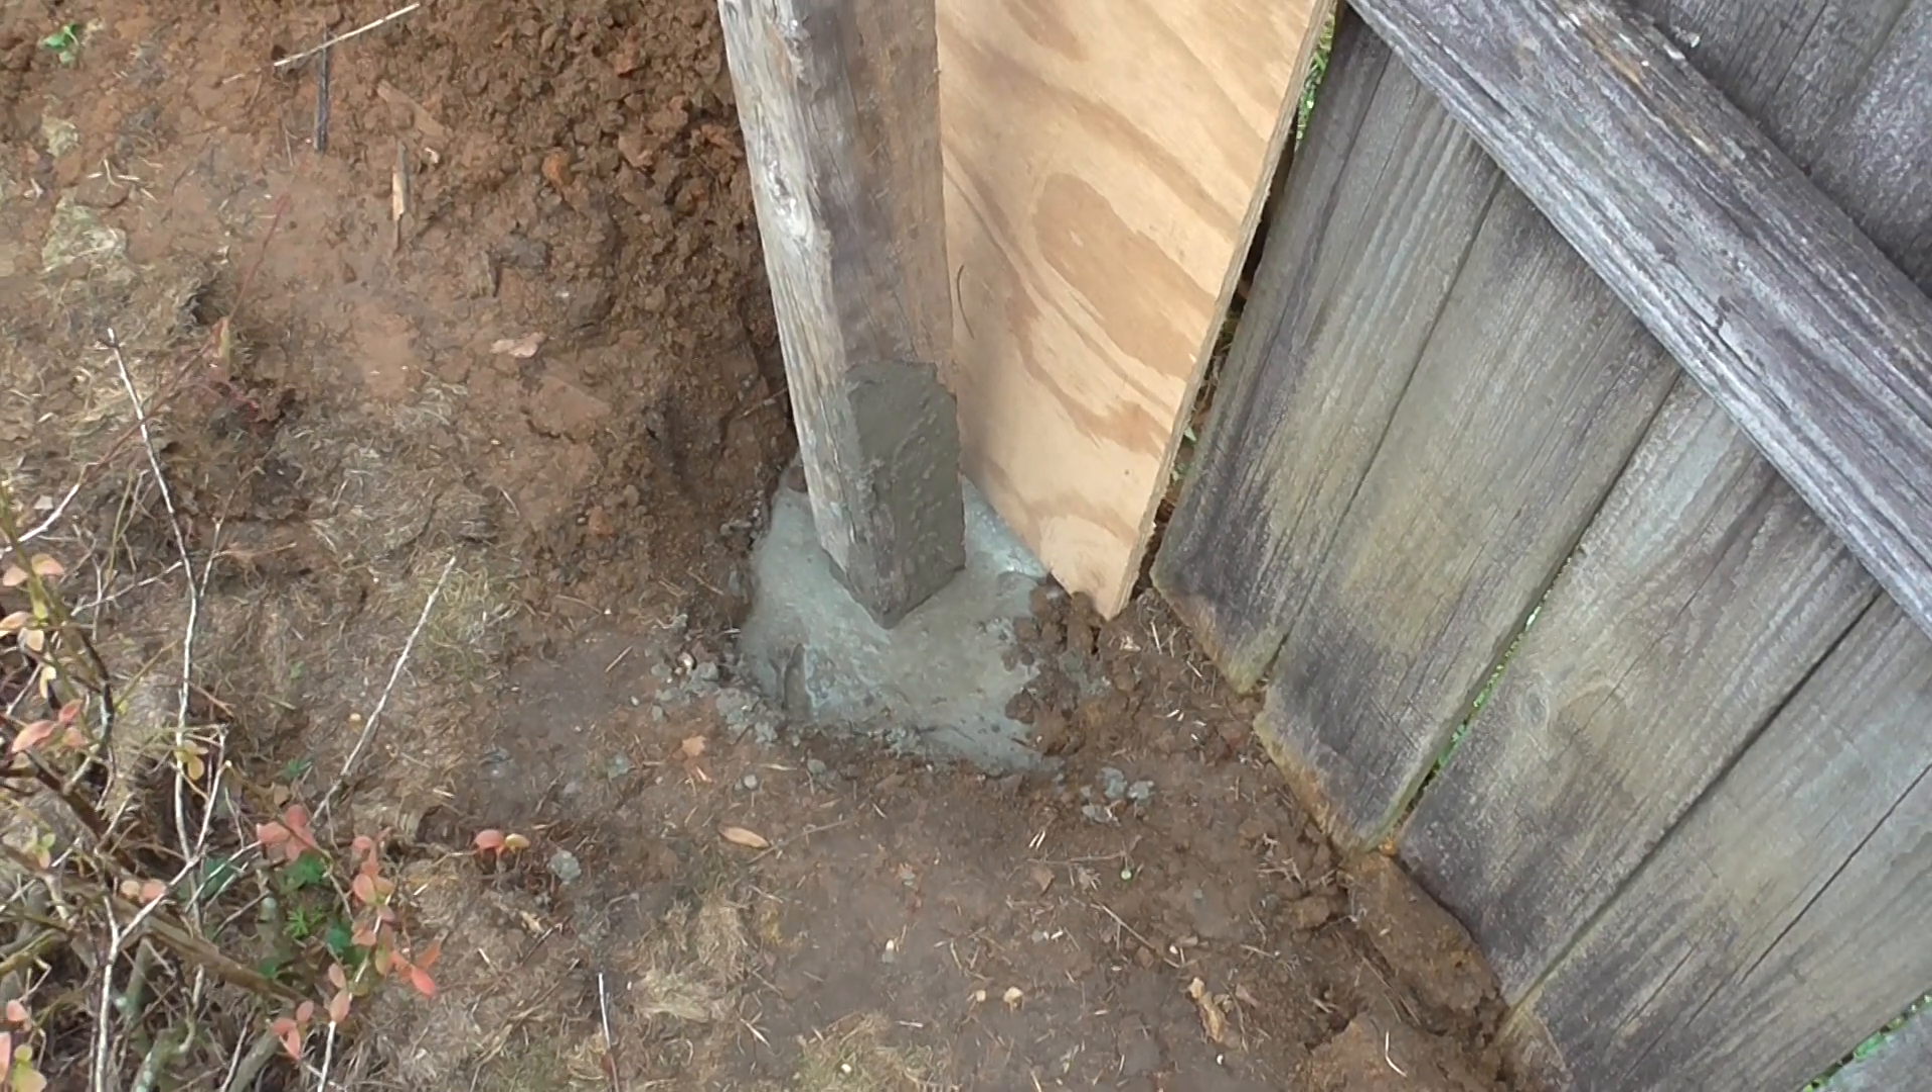Okay, now the hole's concreted, we just have to let it cure overnight before we can finish this project.